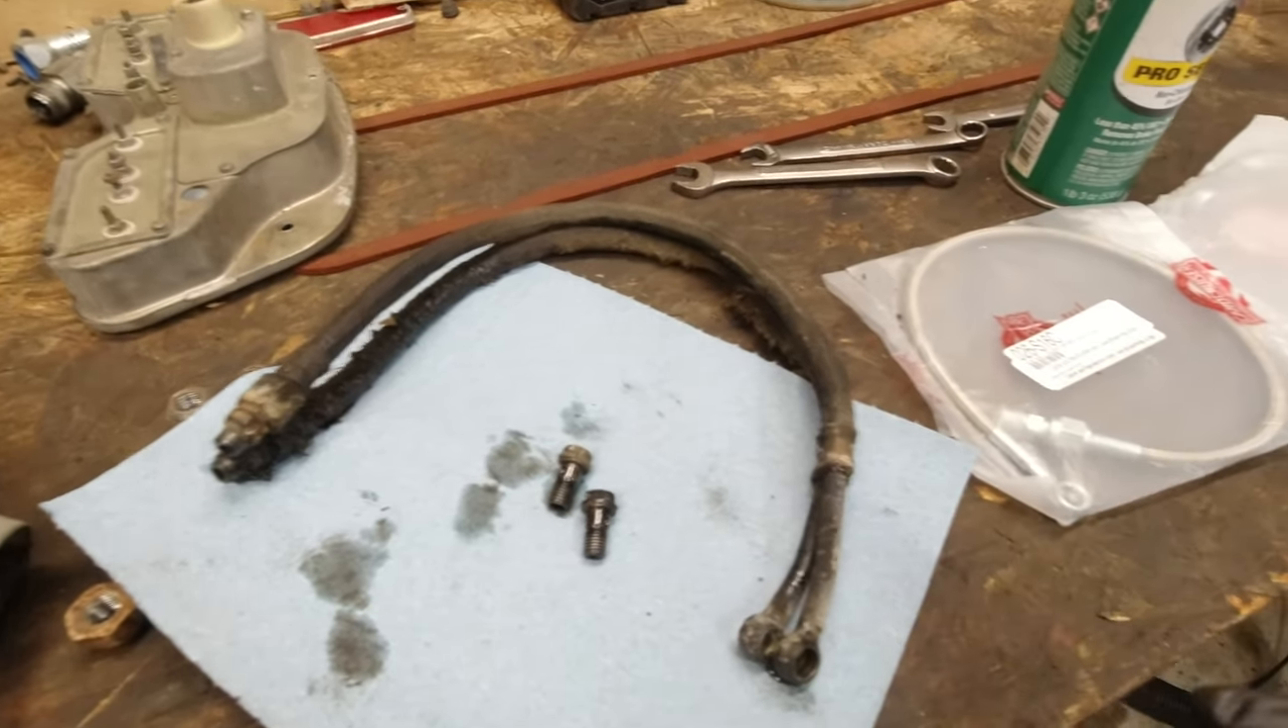So I got both of these hoses off.